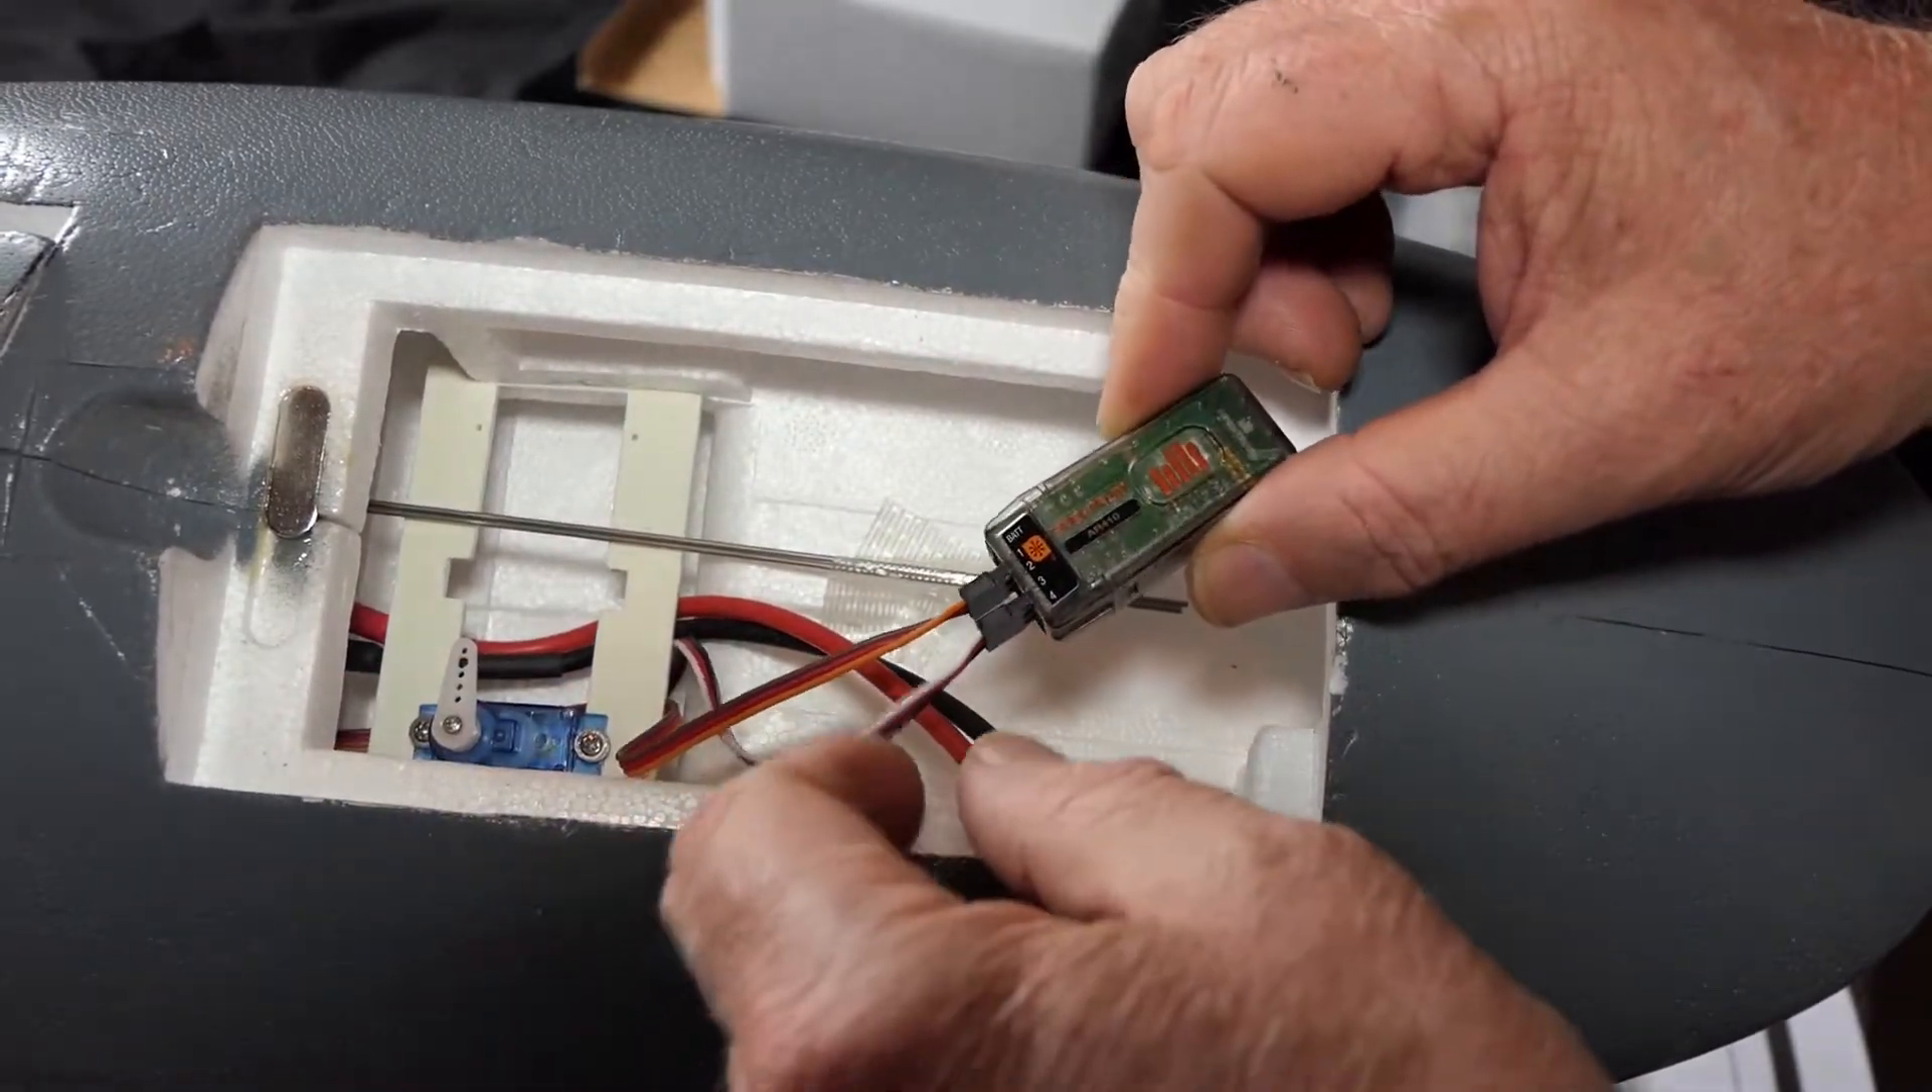I've got the elevator servo plugged in it's not connected to anything.